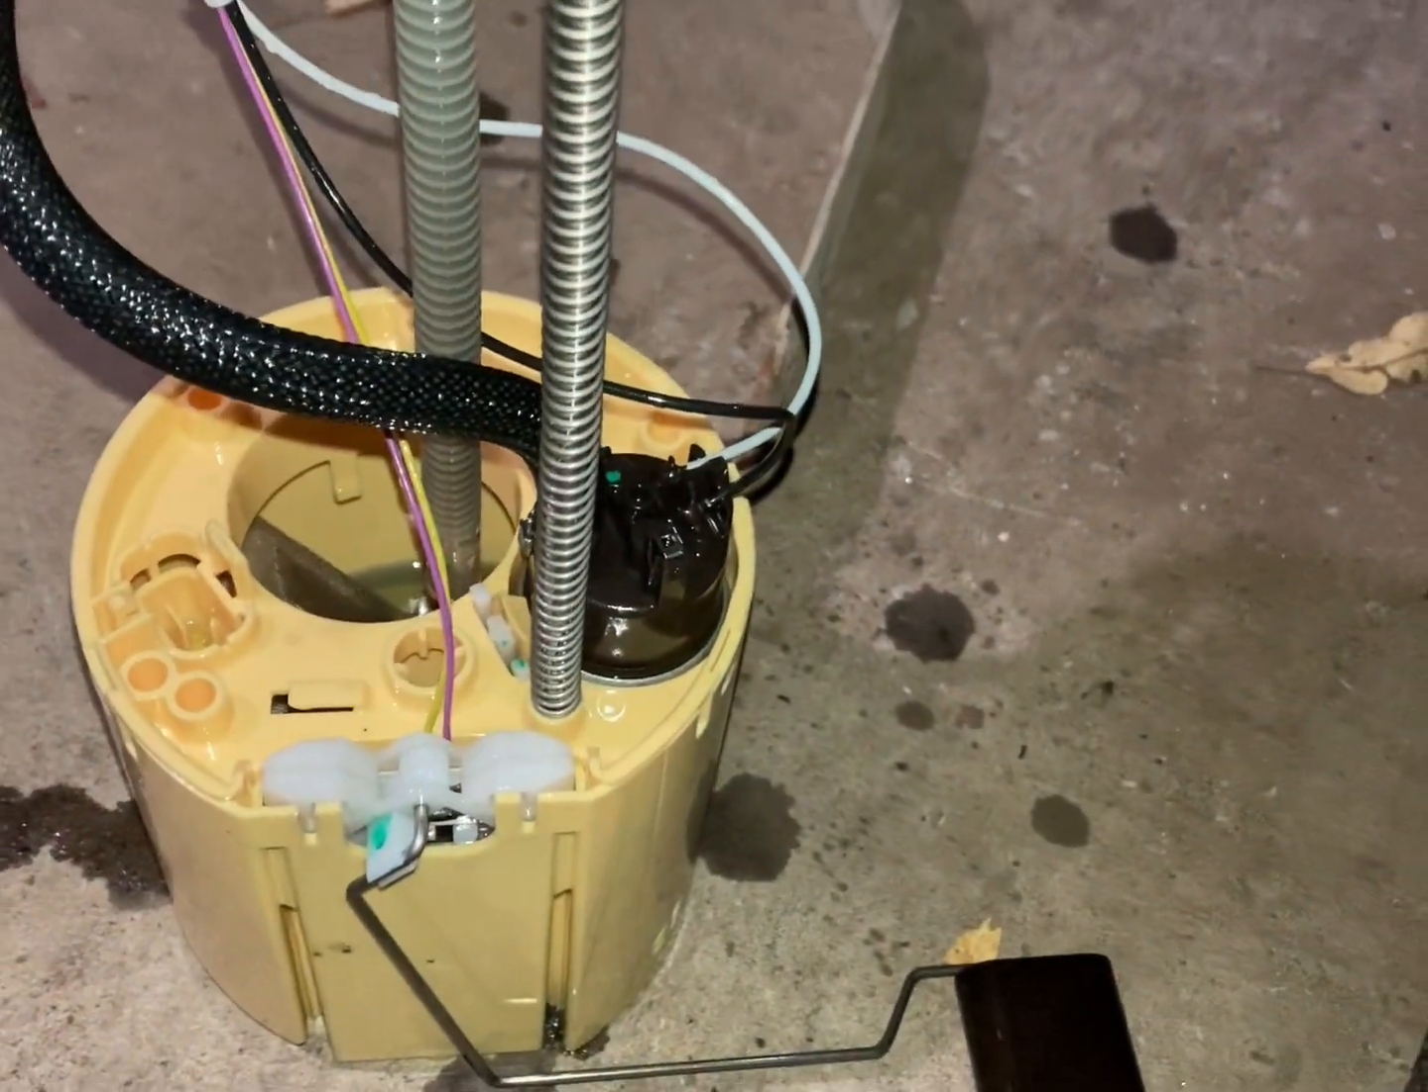And that's the fuel pump removed and on the ground.